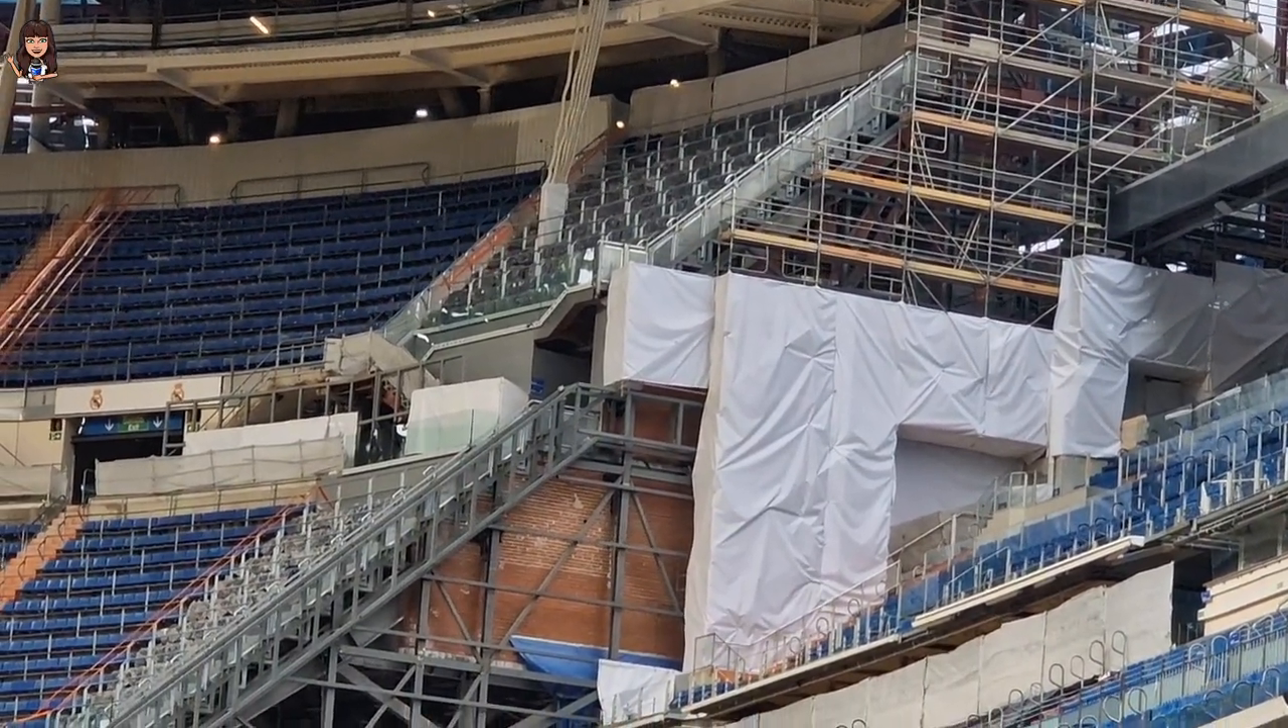Los asientos ya sabéis están puestos.